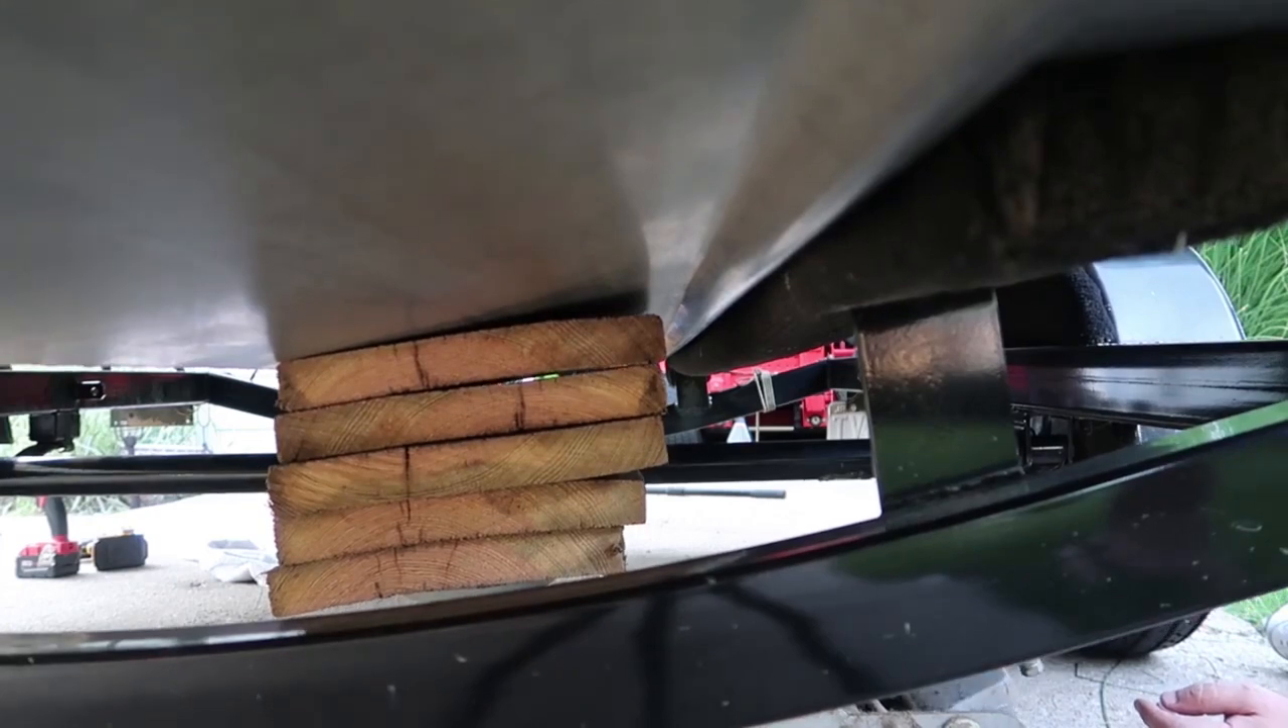You can see the wood actually levels out to the boat.